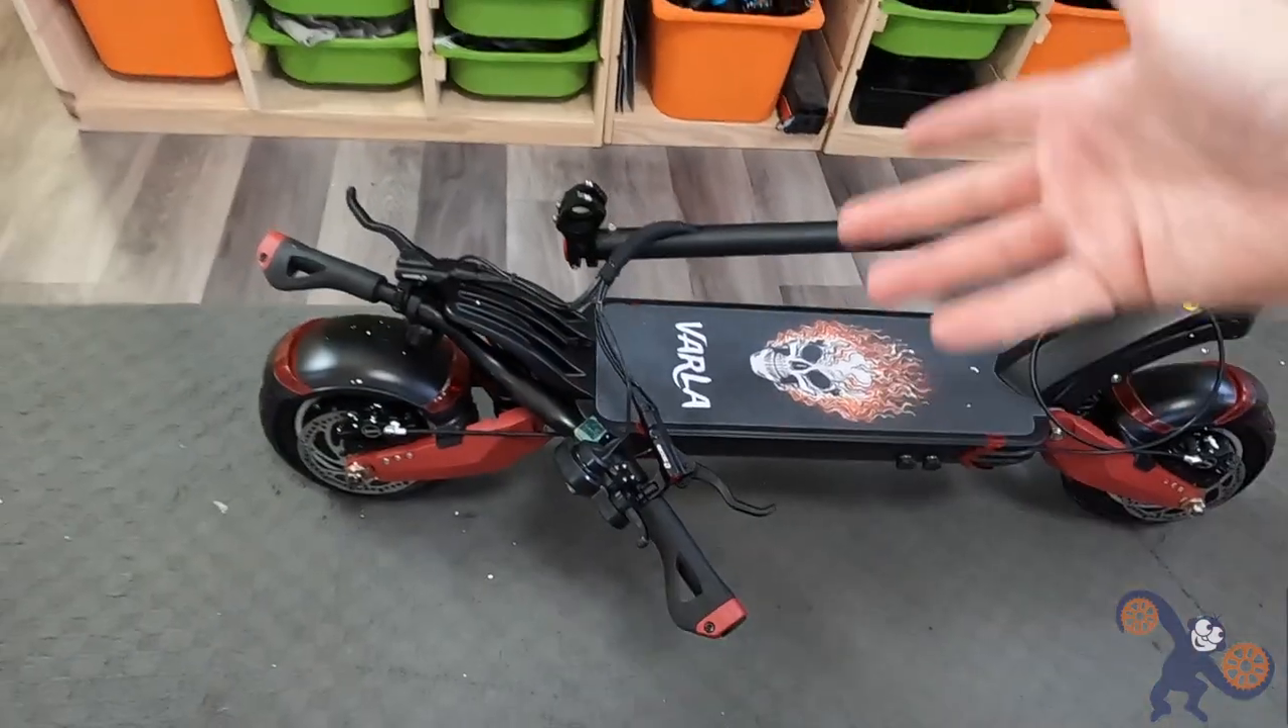Out of the box this is what we got it's almost completely assembled we just got to put the handlebars onto the stem and i think that's pretty much it.